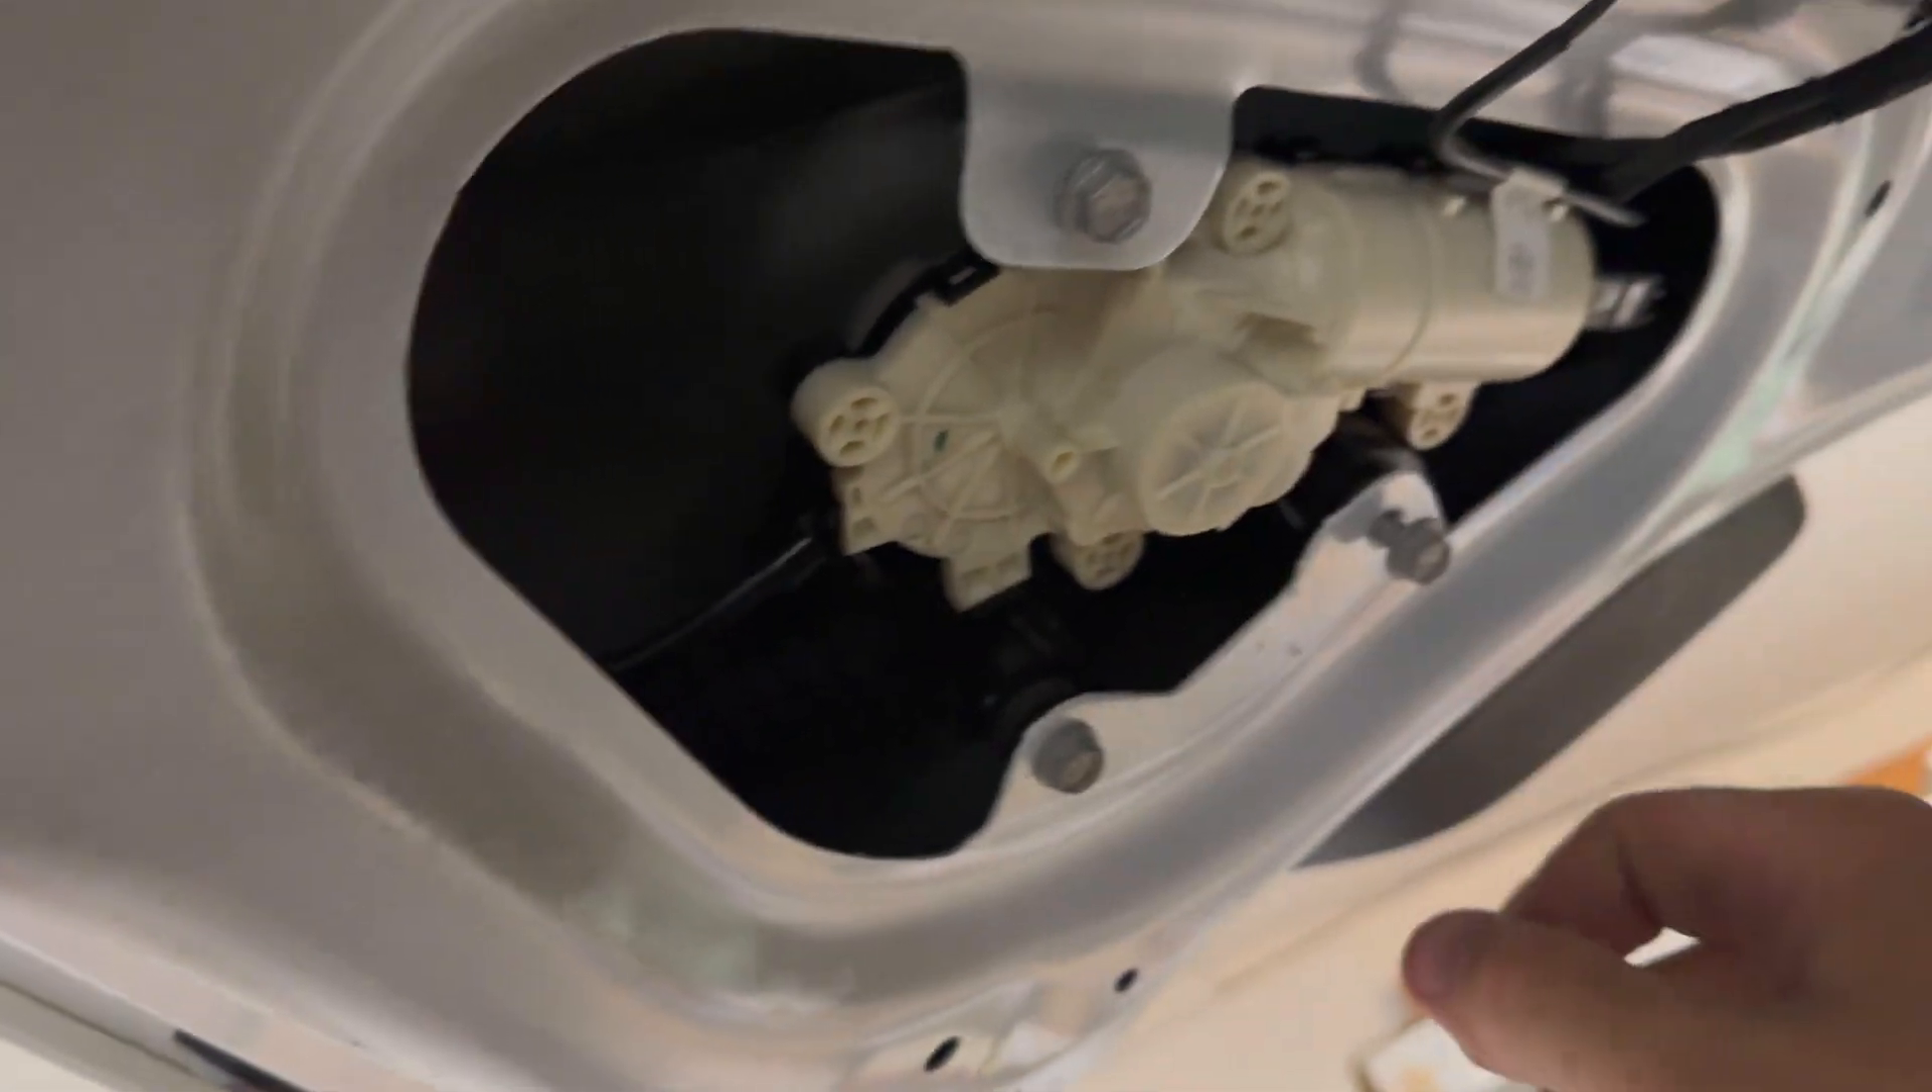So you can see I've got the cinch motor into place.